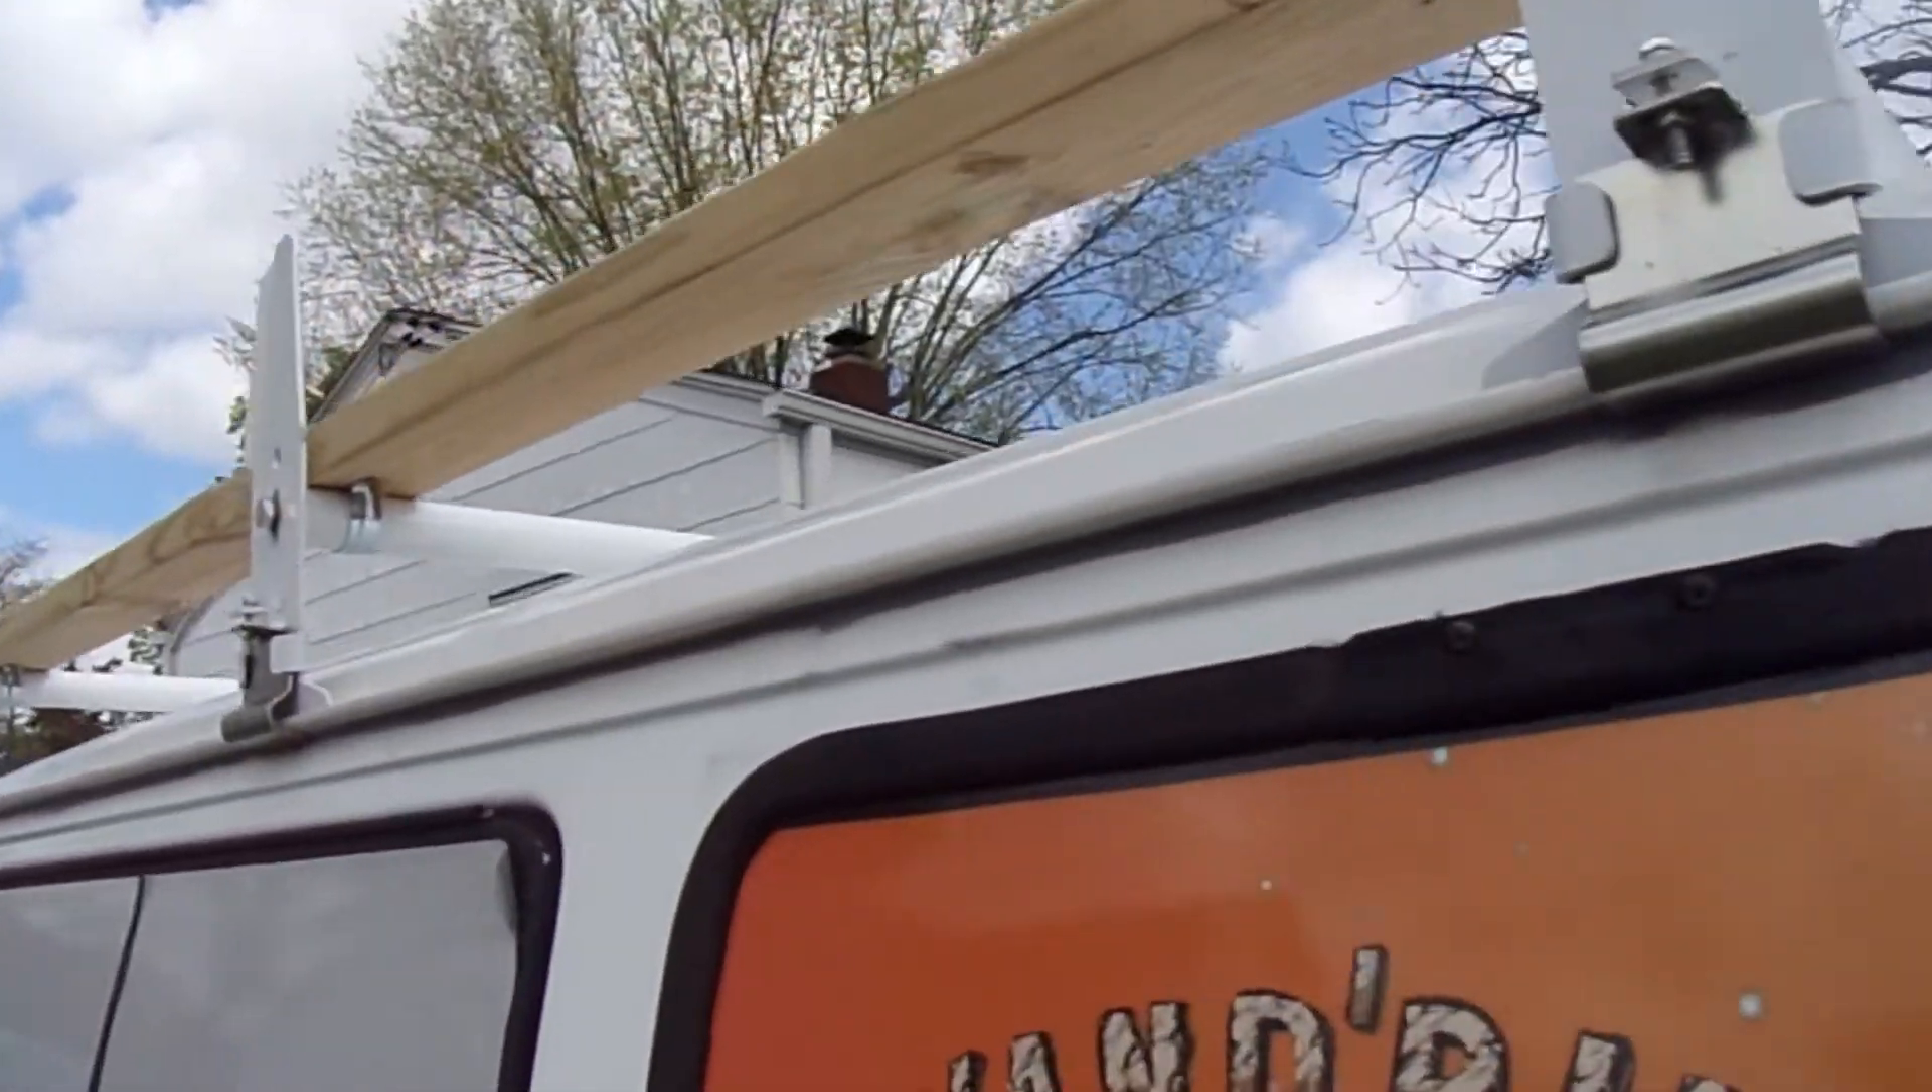So what we've done here is I've mounted the wood for my solar panels as you can see.